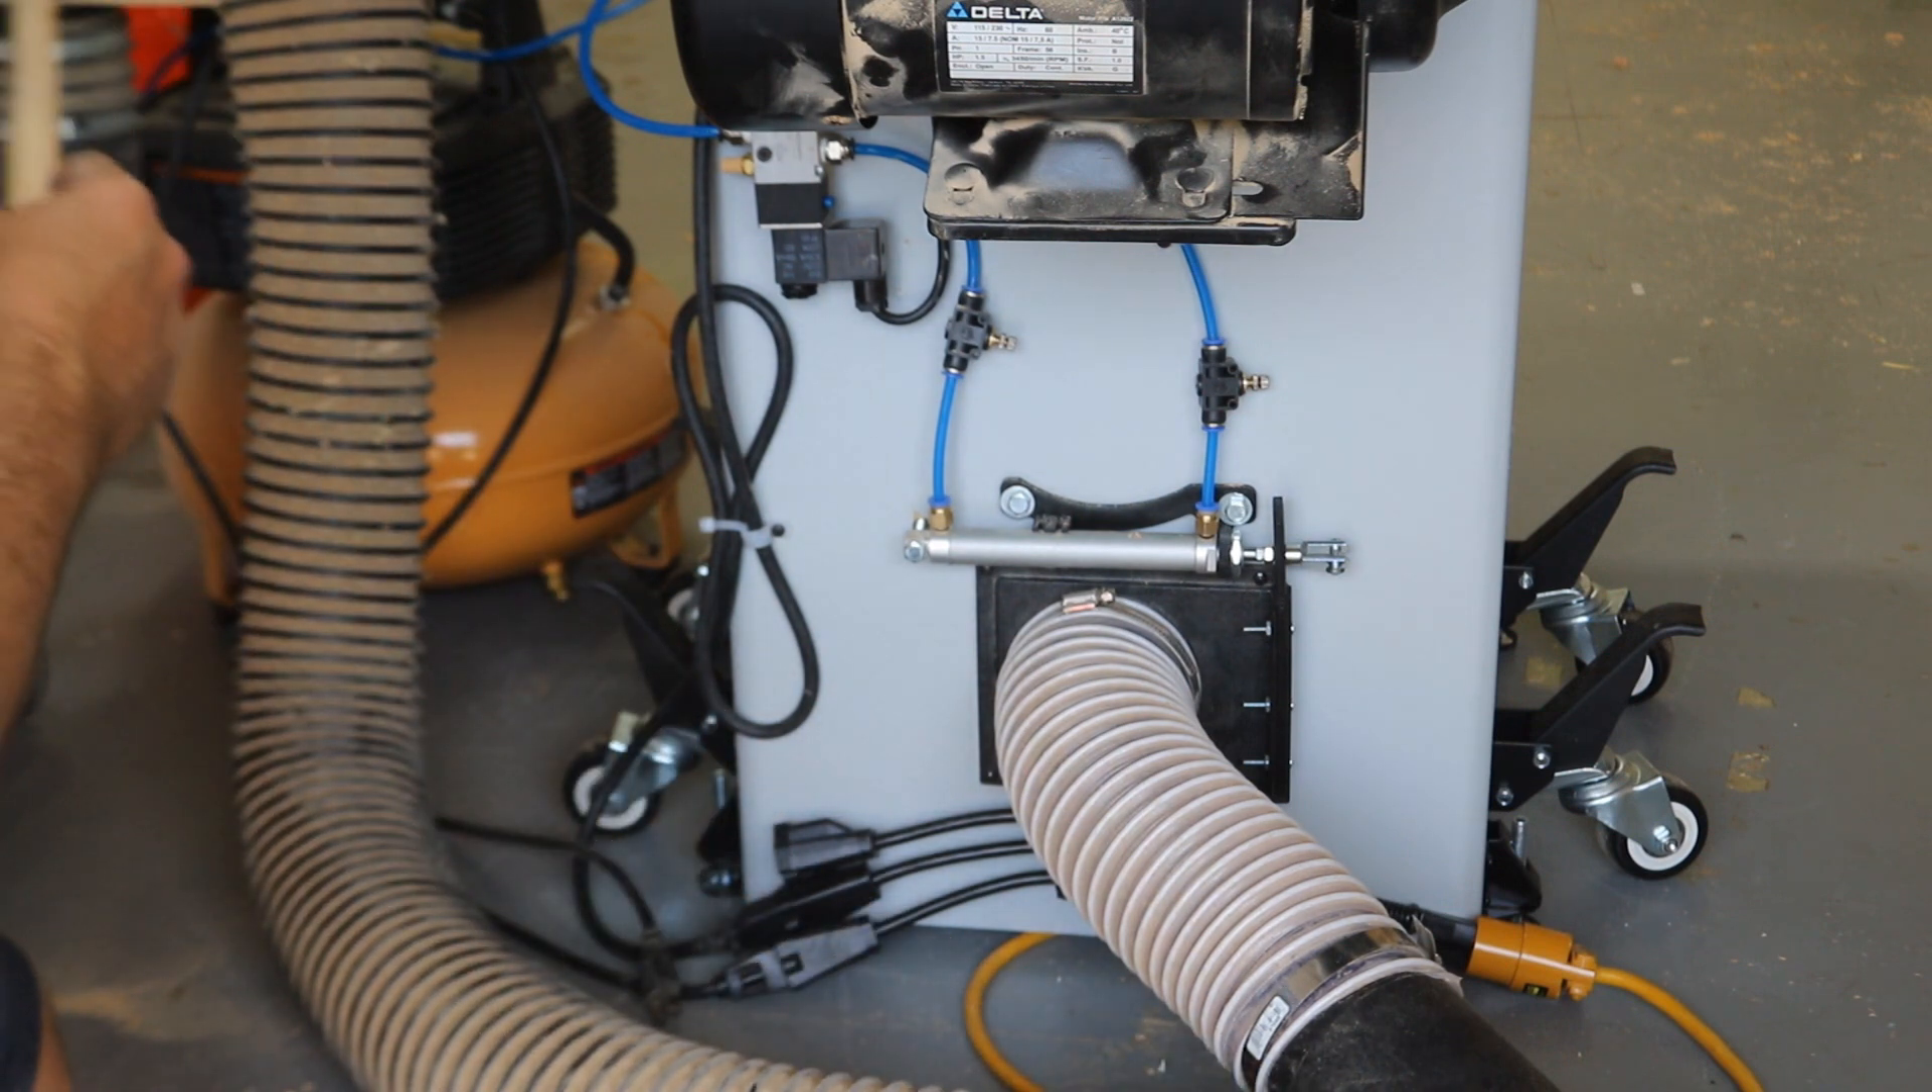I got a dust line coming from my dust collector right into that blast gate.